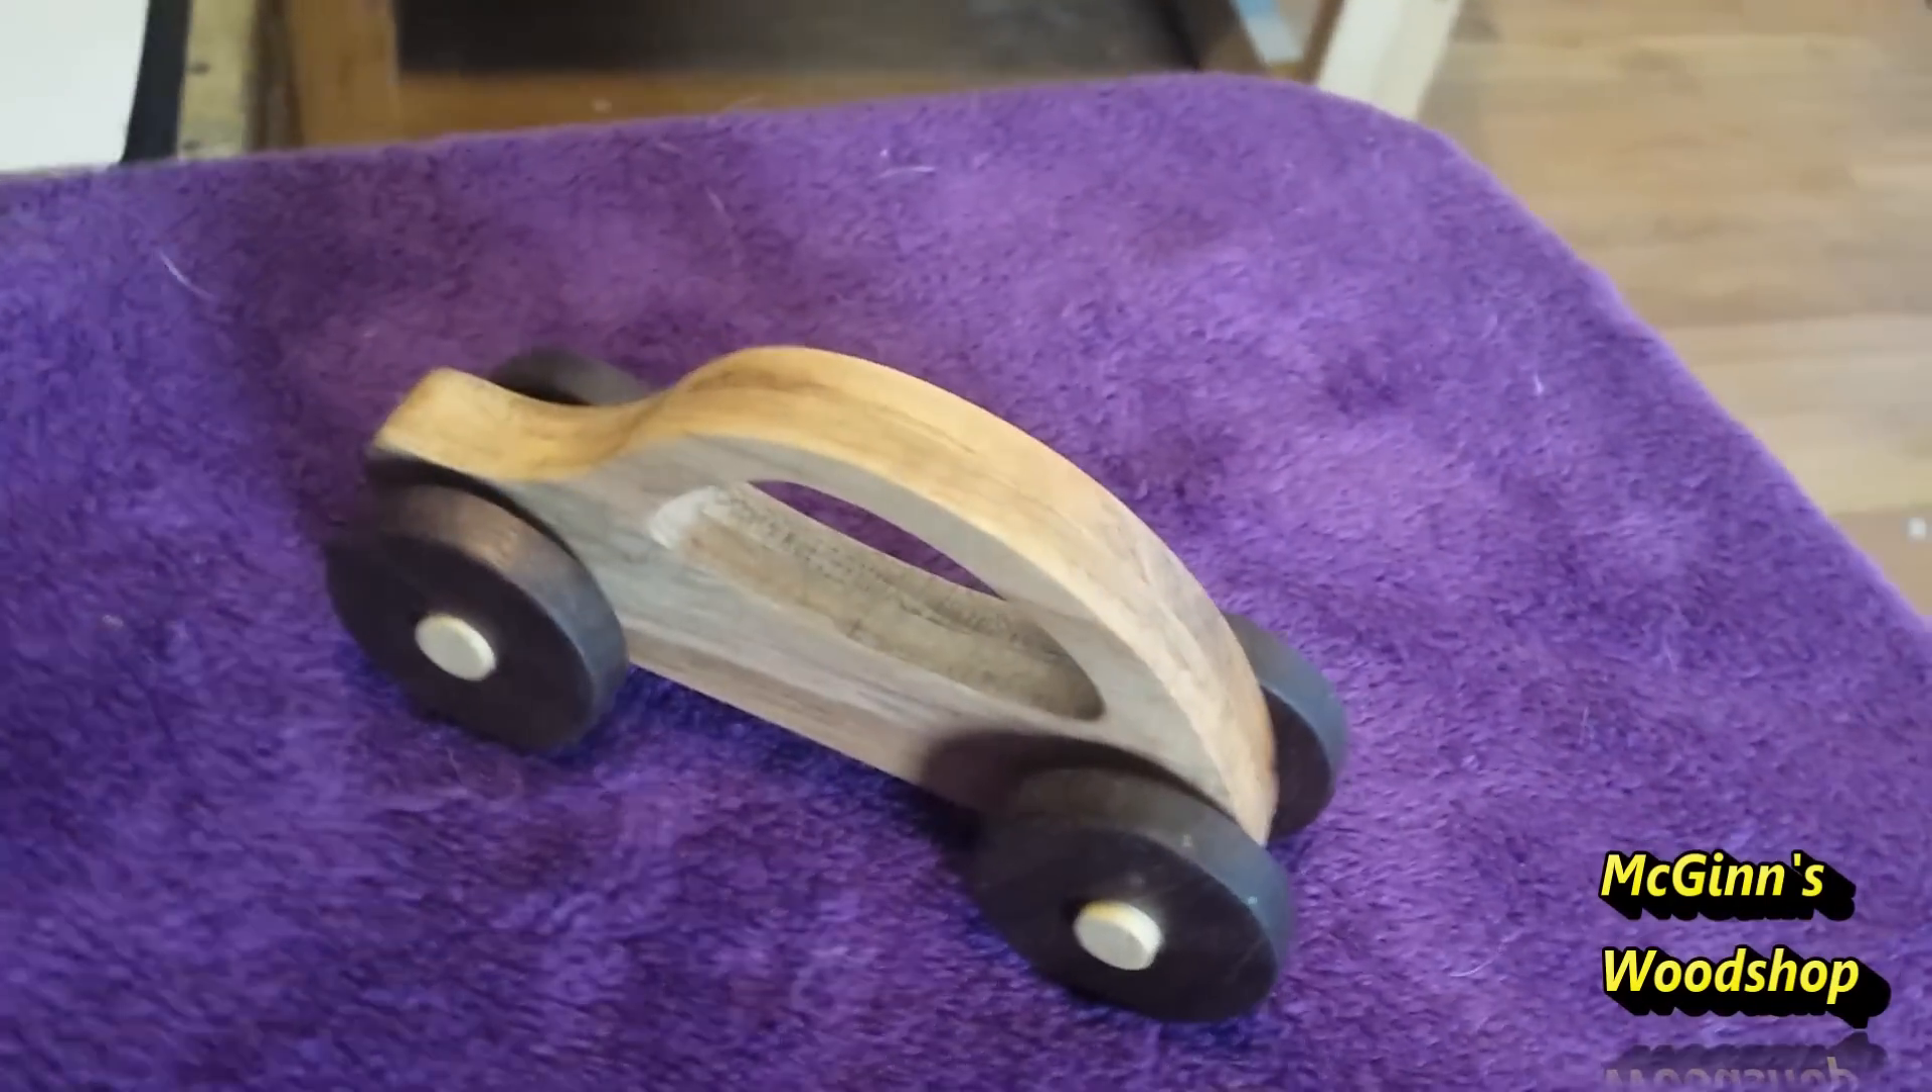So I just cut the ends of the excess dowel off and glued the other wheels on.